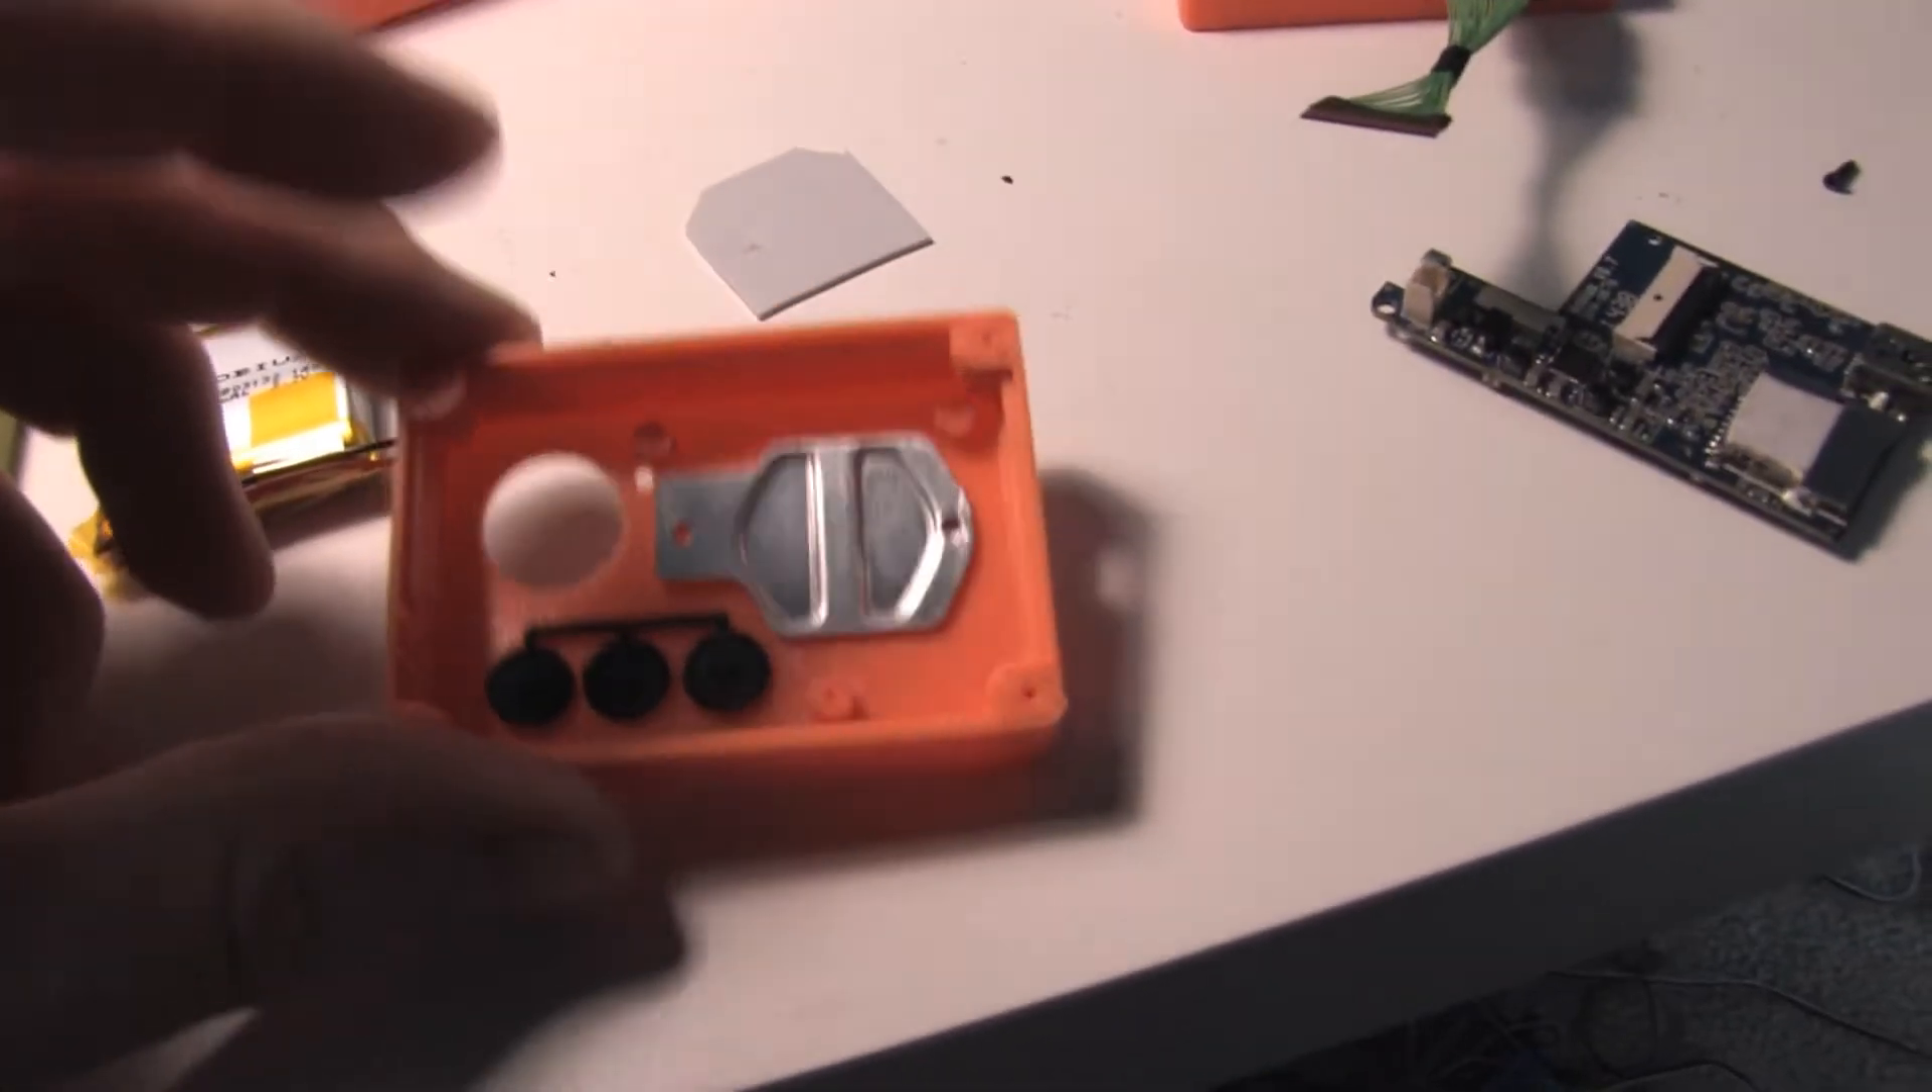So there's the buttons in place.